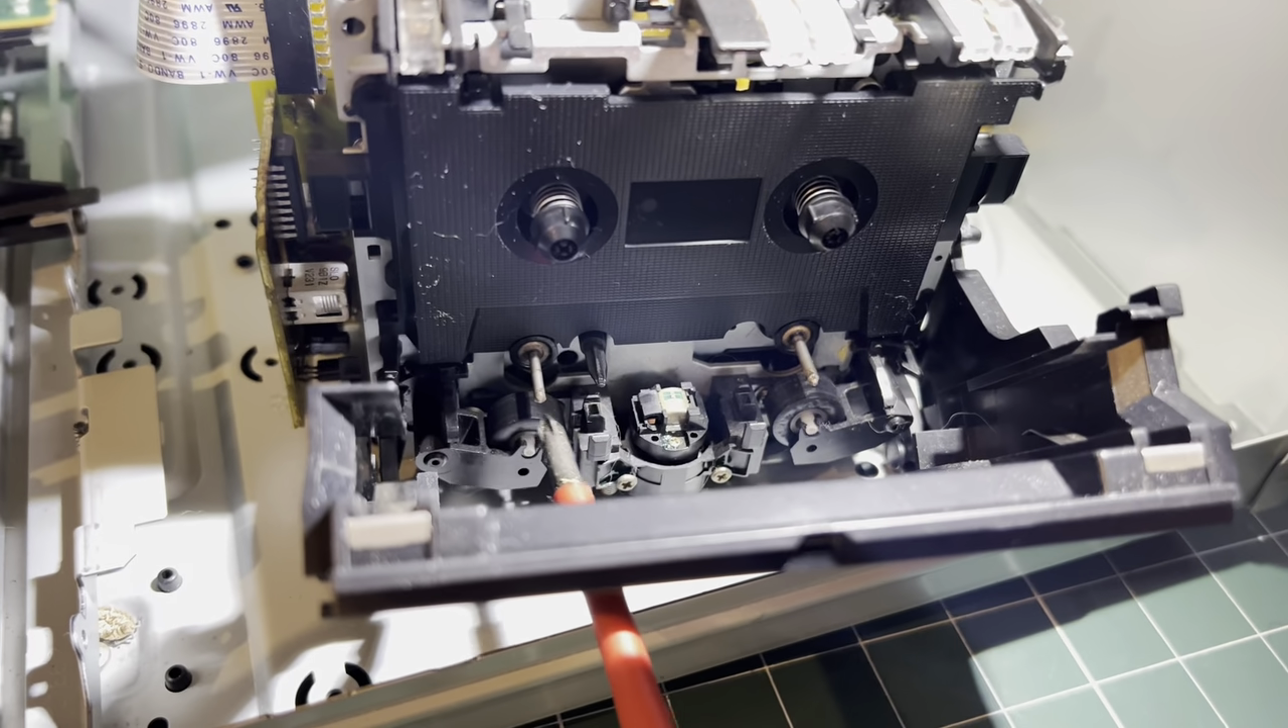So here we are with the mechanism out into the open.